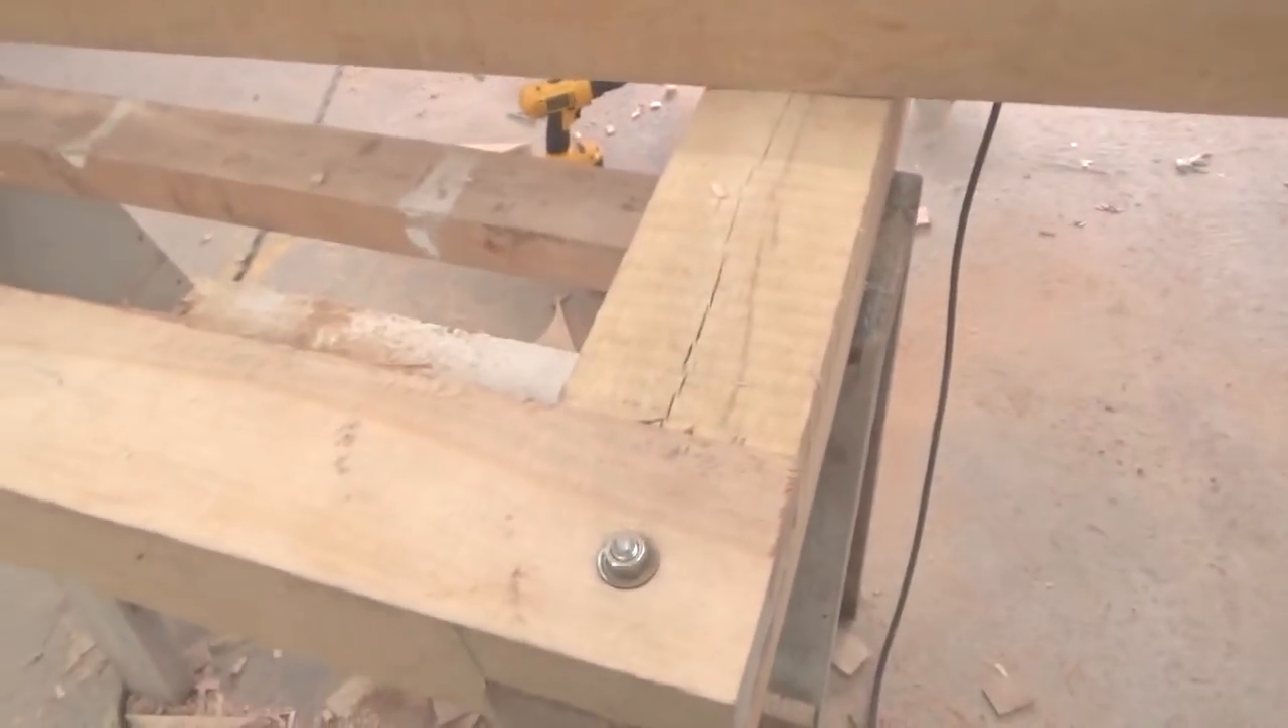So at this point we've got the bolts in and the lap joint. So this is all together.